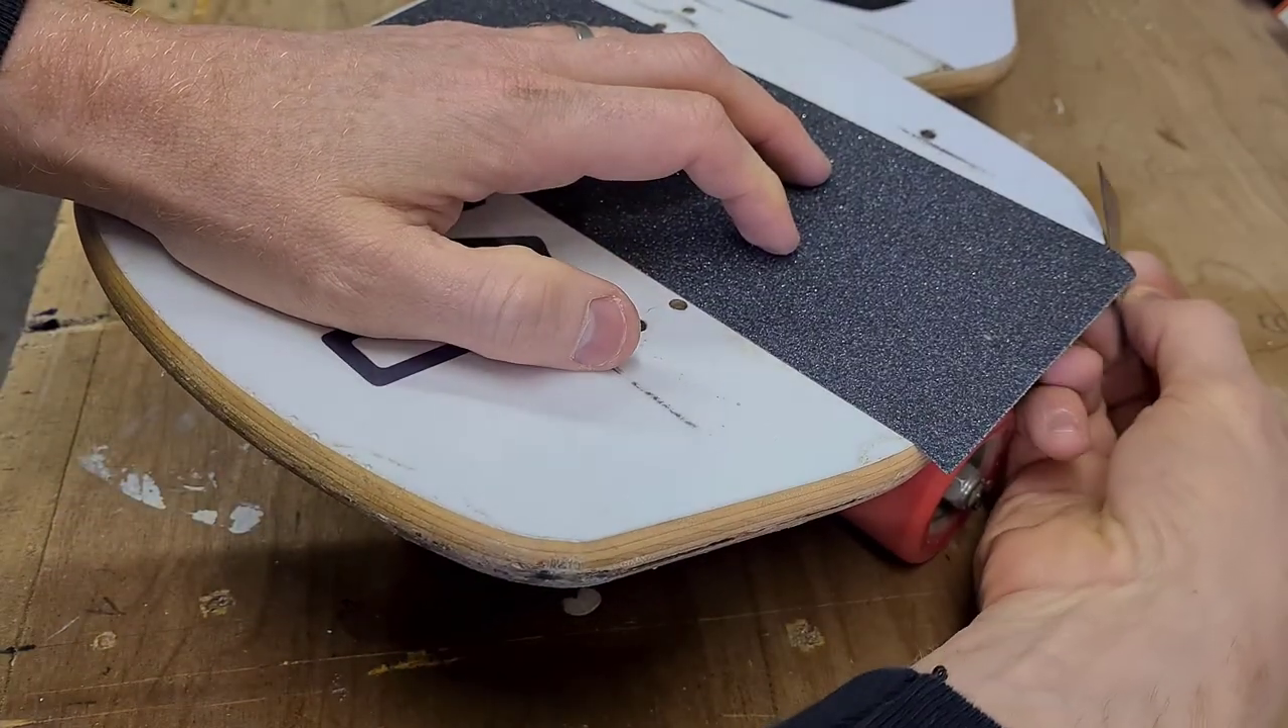But on this side there's a bit of grip tape that overhangs the plate.